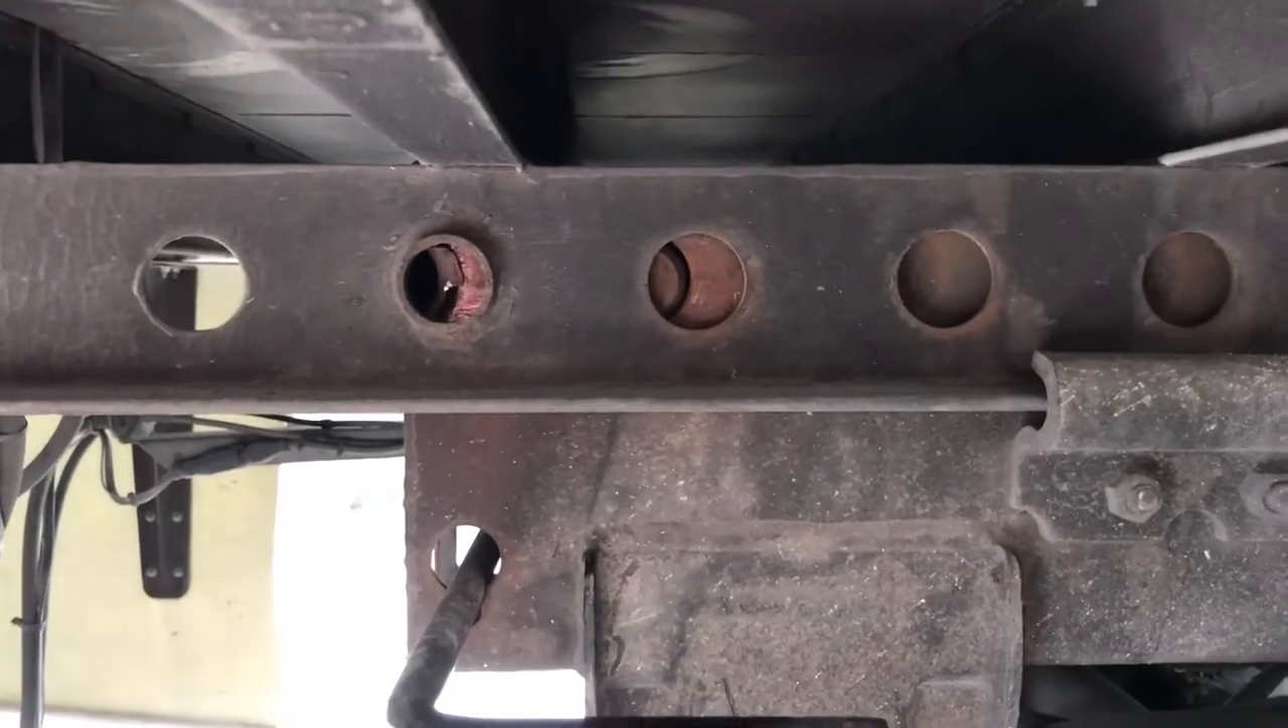You'll see the holes aren't quite lined up for that pin to pop into place.